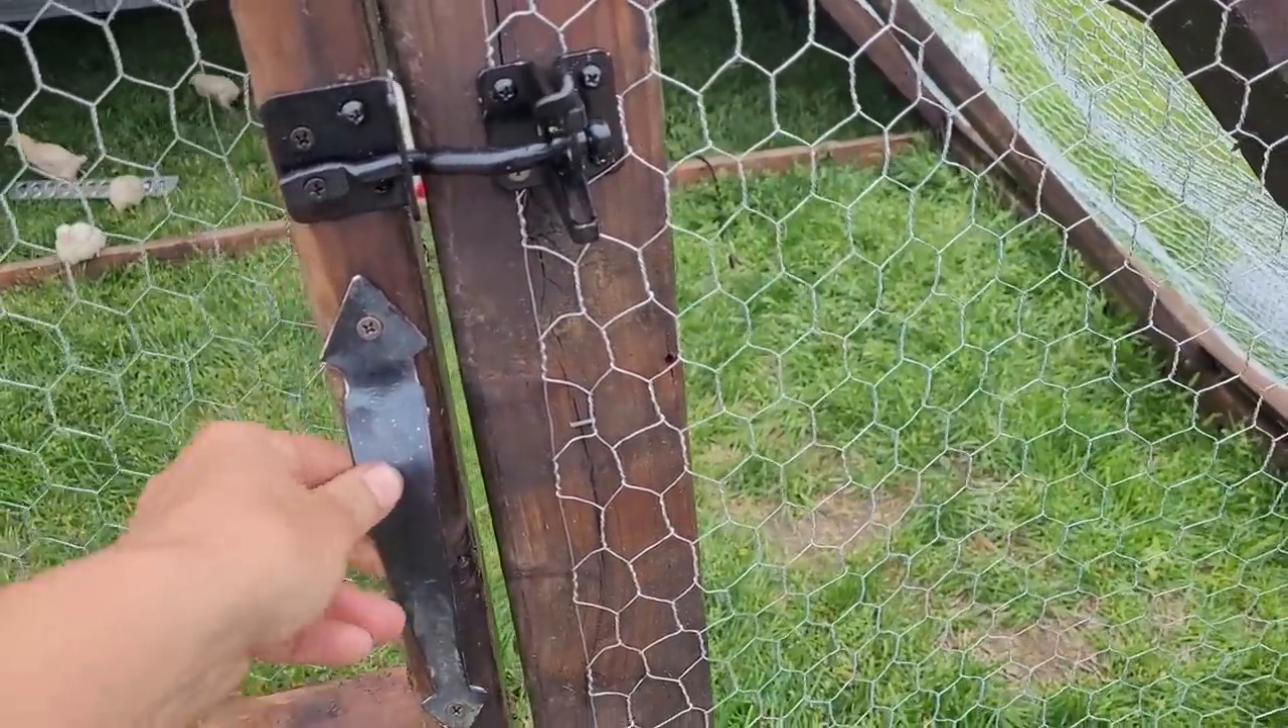I do have a little gap here but I don't think that's any issue to be too concerned about.